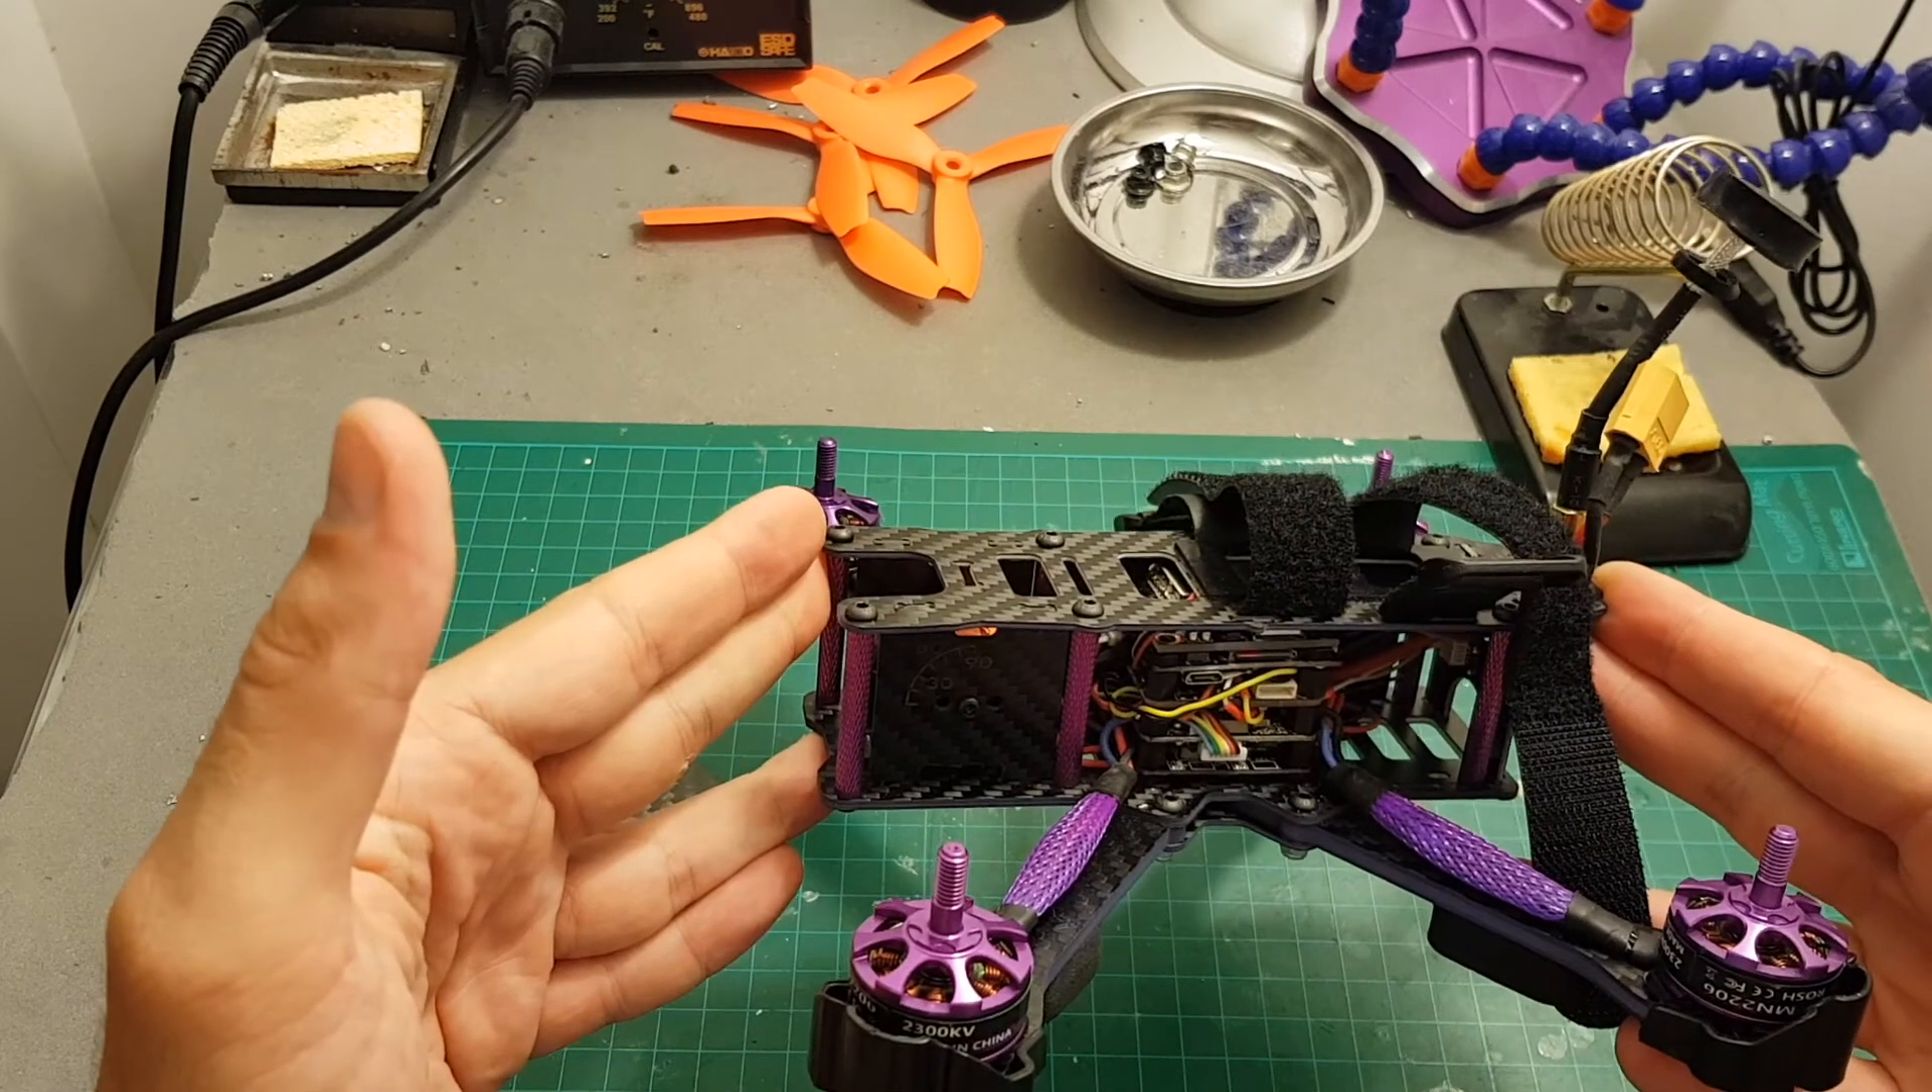The only thing is left to be done is to put on the propellers and take it for a test flight.